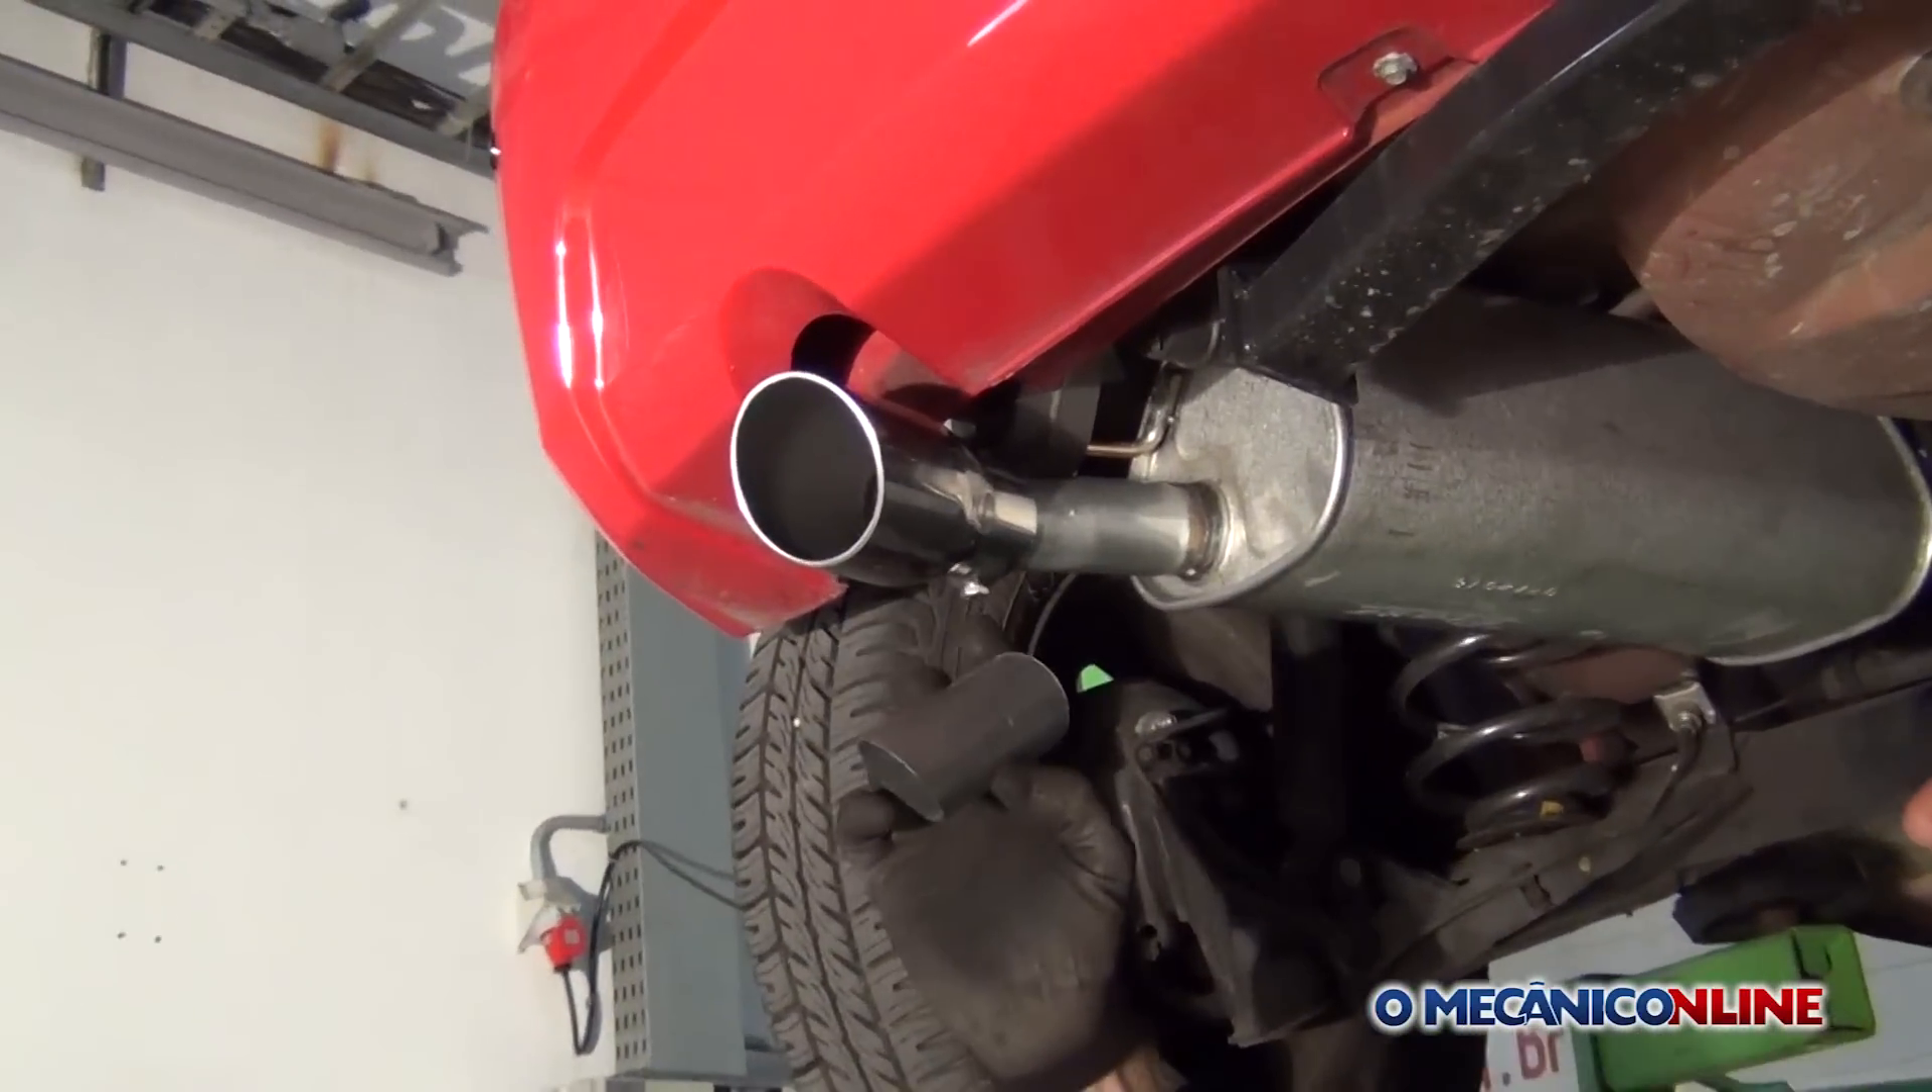Para fazer a colocação, a gente cortou a peça original e fixou a ponteira no local.